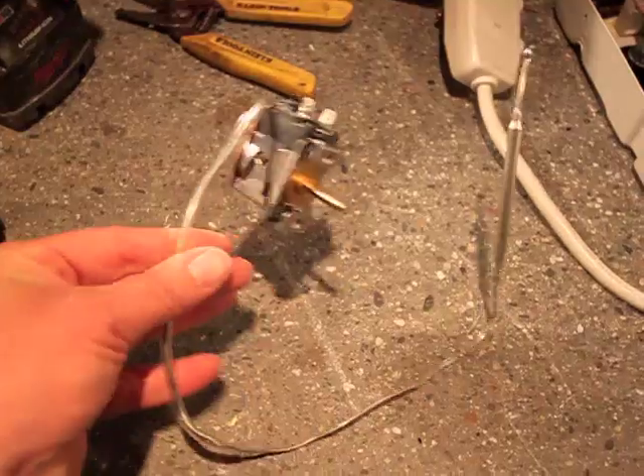So here's the thermostat pulled out.